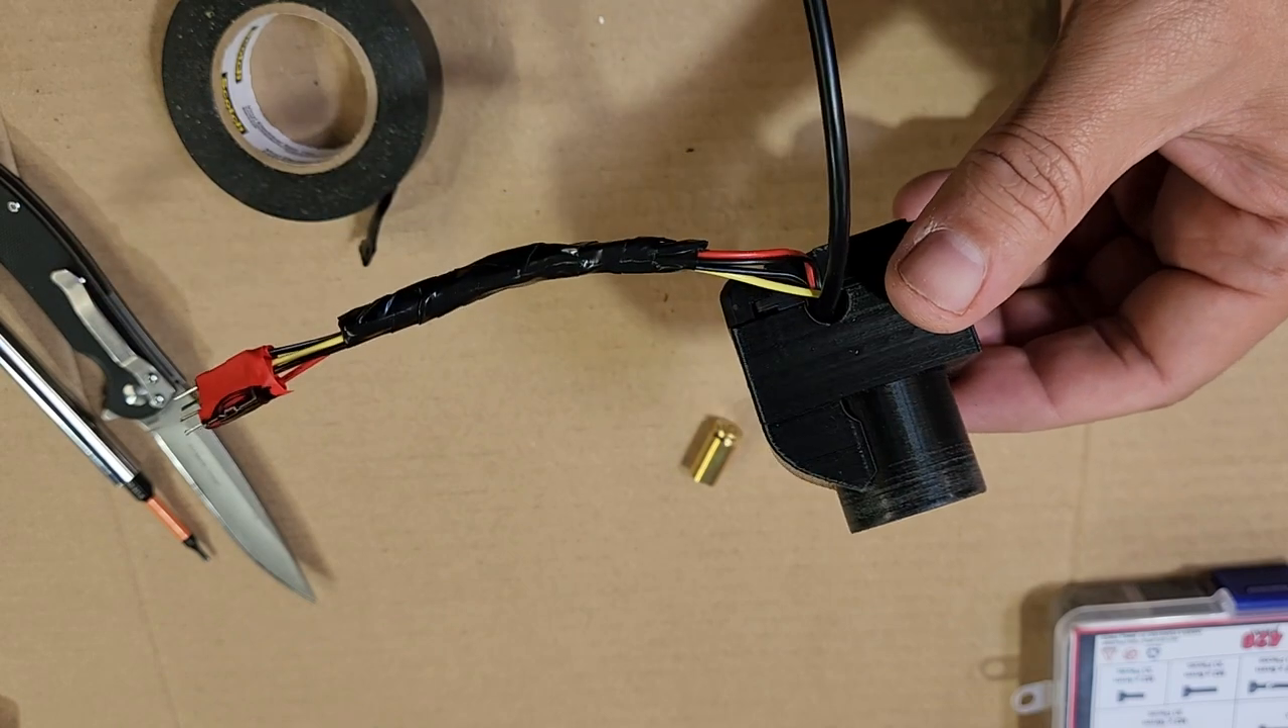So i've attached a four pin connector here.